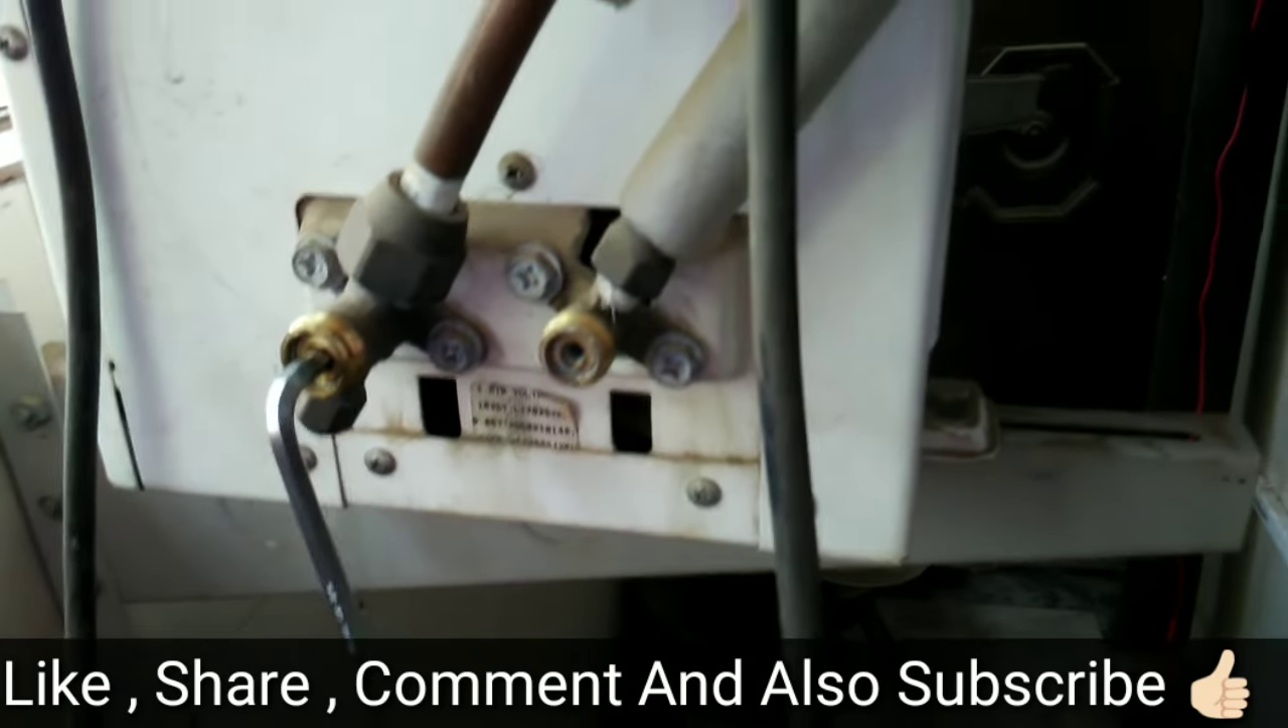ہم نے ایلن کی کو وال میں ڈال دیا ہے۔